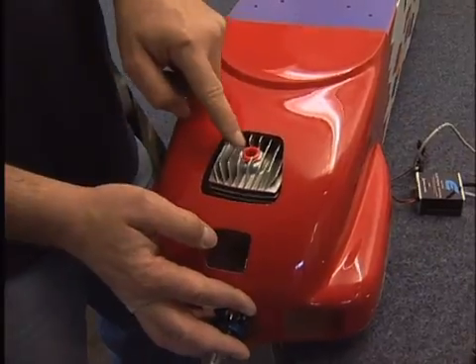There's still a couple more holes to cut you can see there's a blanking plug in here to stop any dust going down inside the engine so it needs a spark plug putting on there.